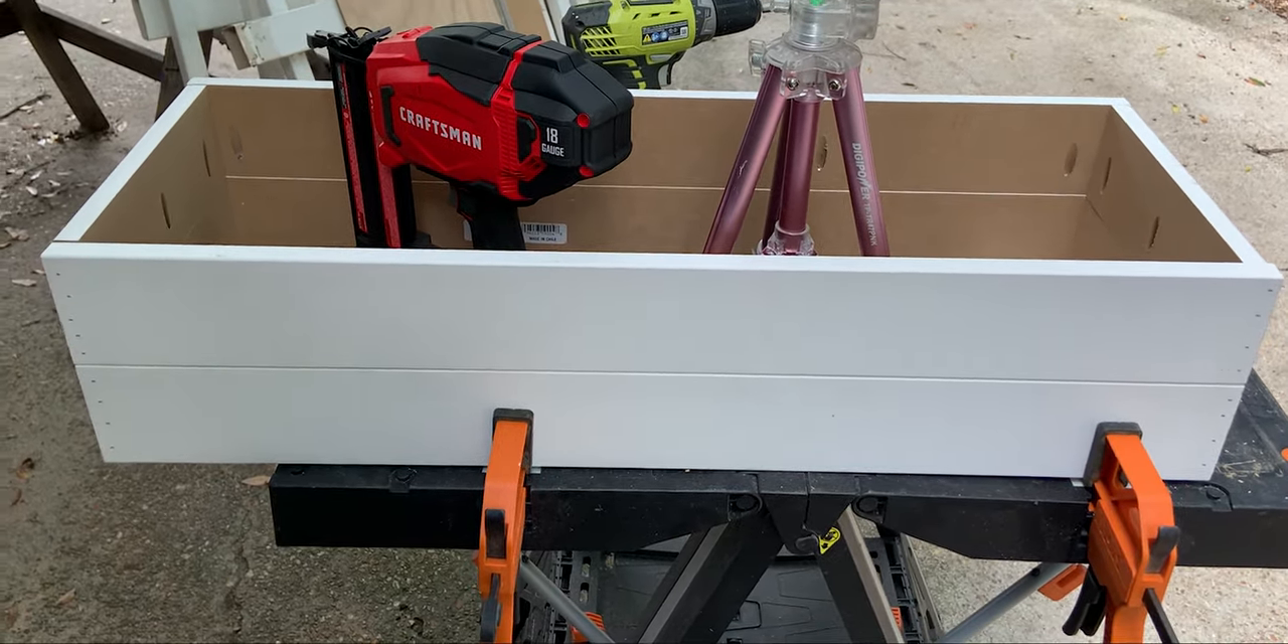And now we have a box. So now we're going to do the top and the bottom.